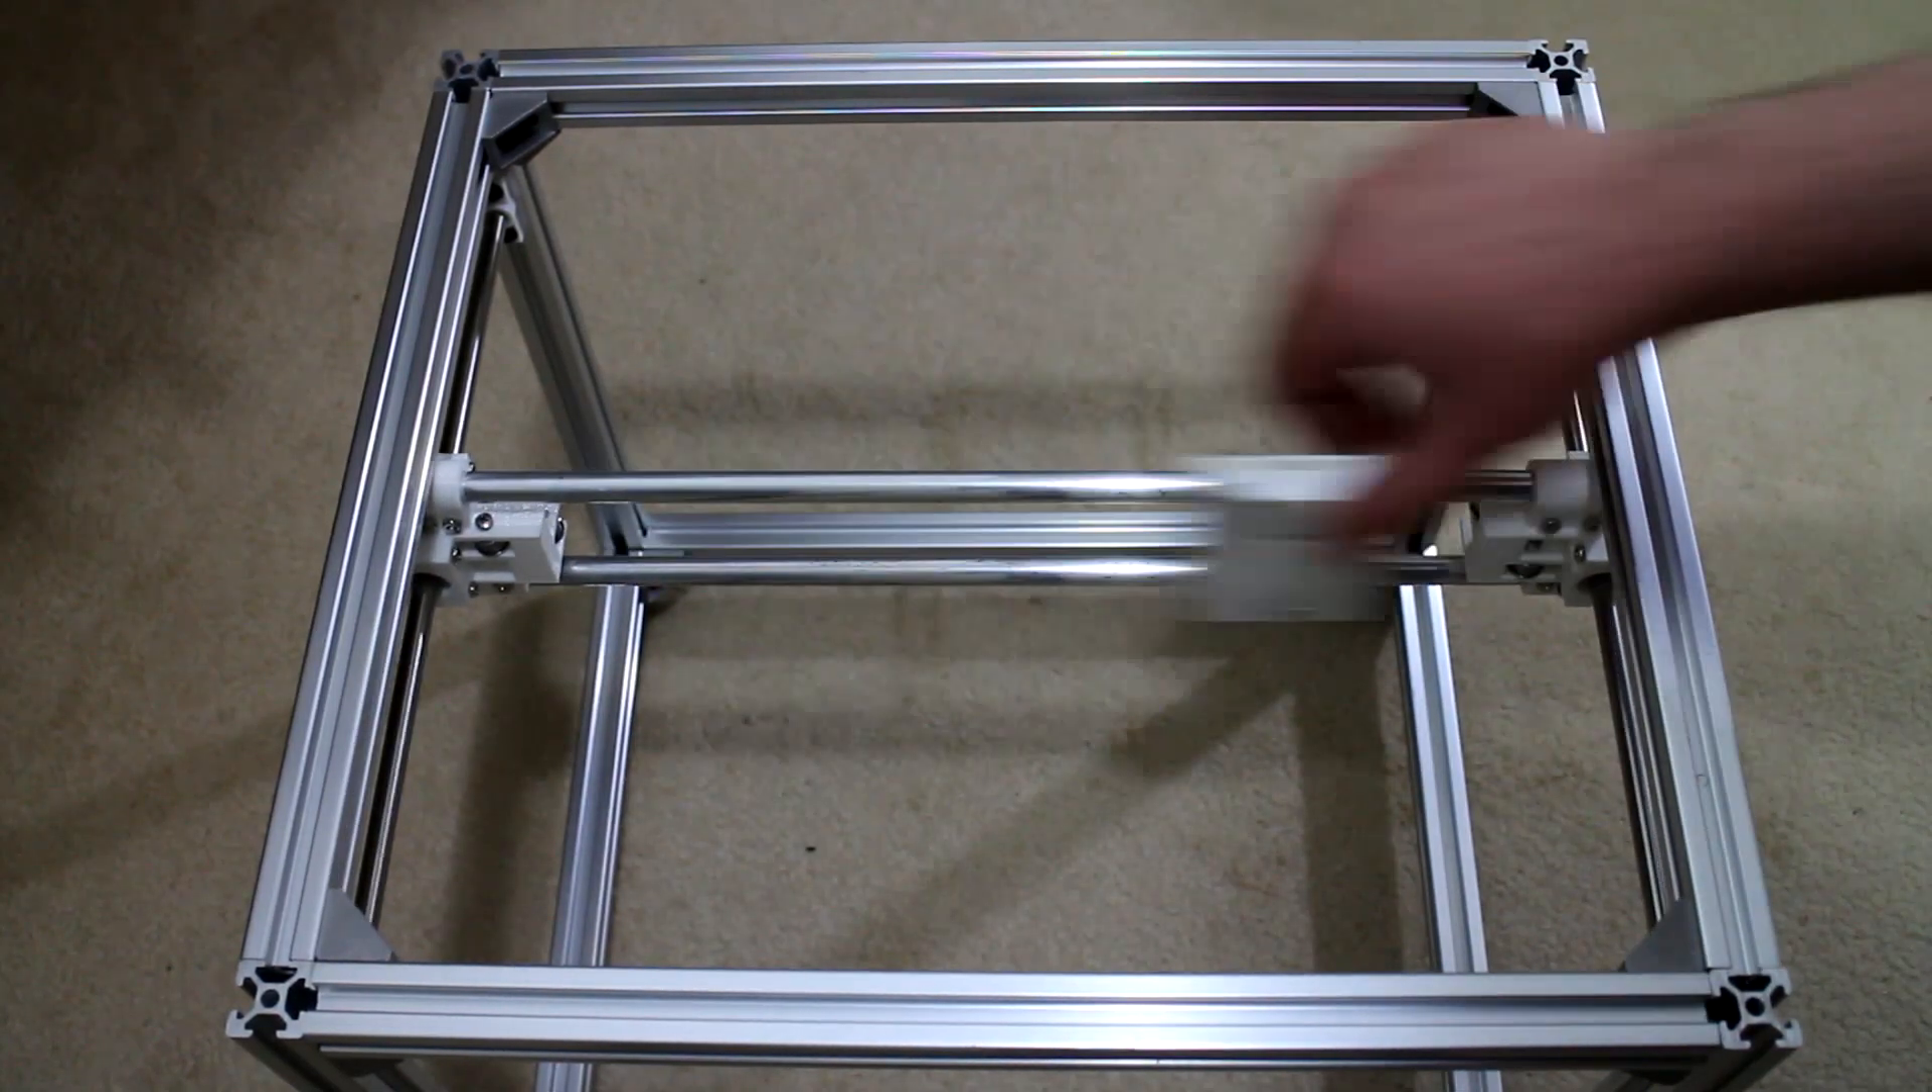And here is the X gantry assembled on the XY joiners and attached to the Y axis and as you can see it moves very freely there is no binding at all with this setup.